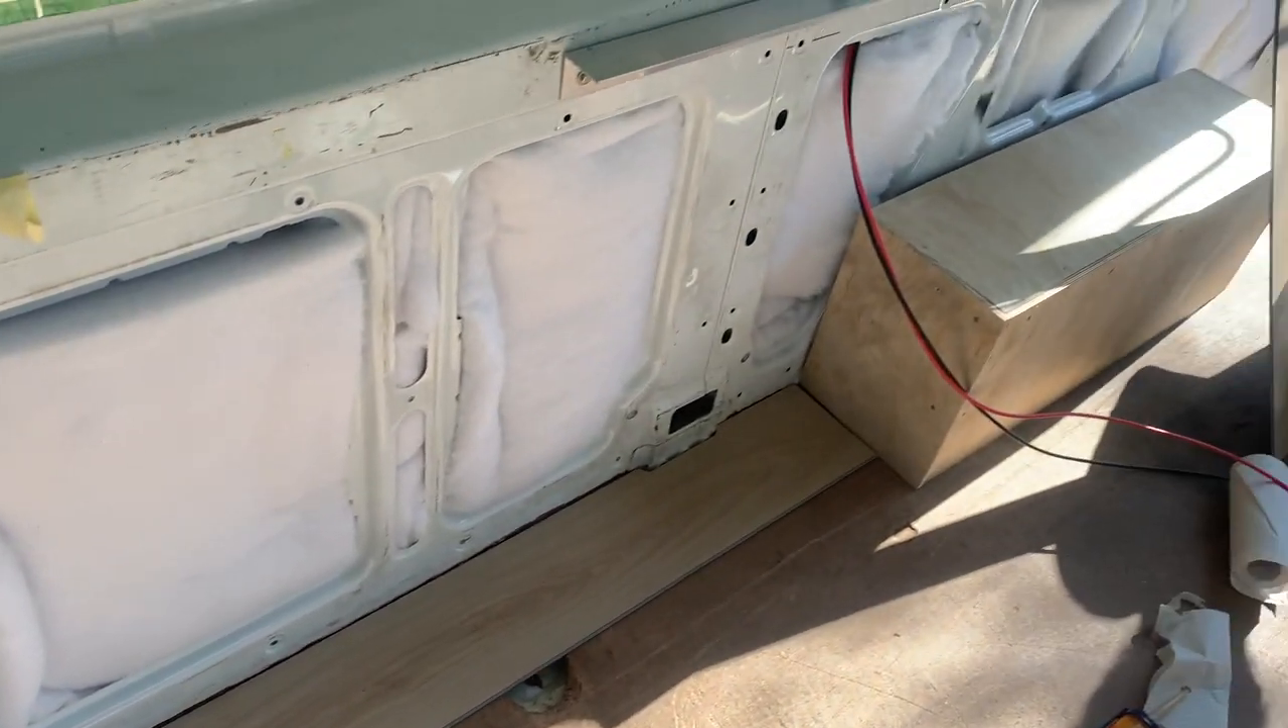So that is our first full row of flooring done. Just a lot more to go.